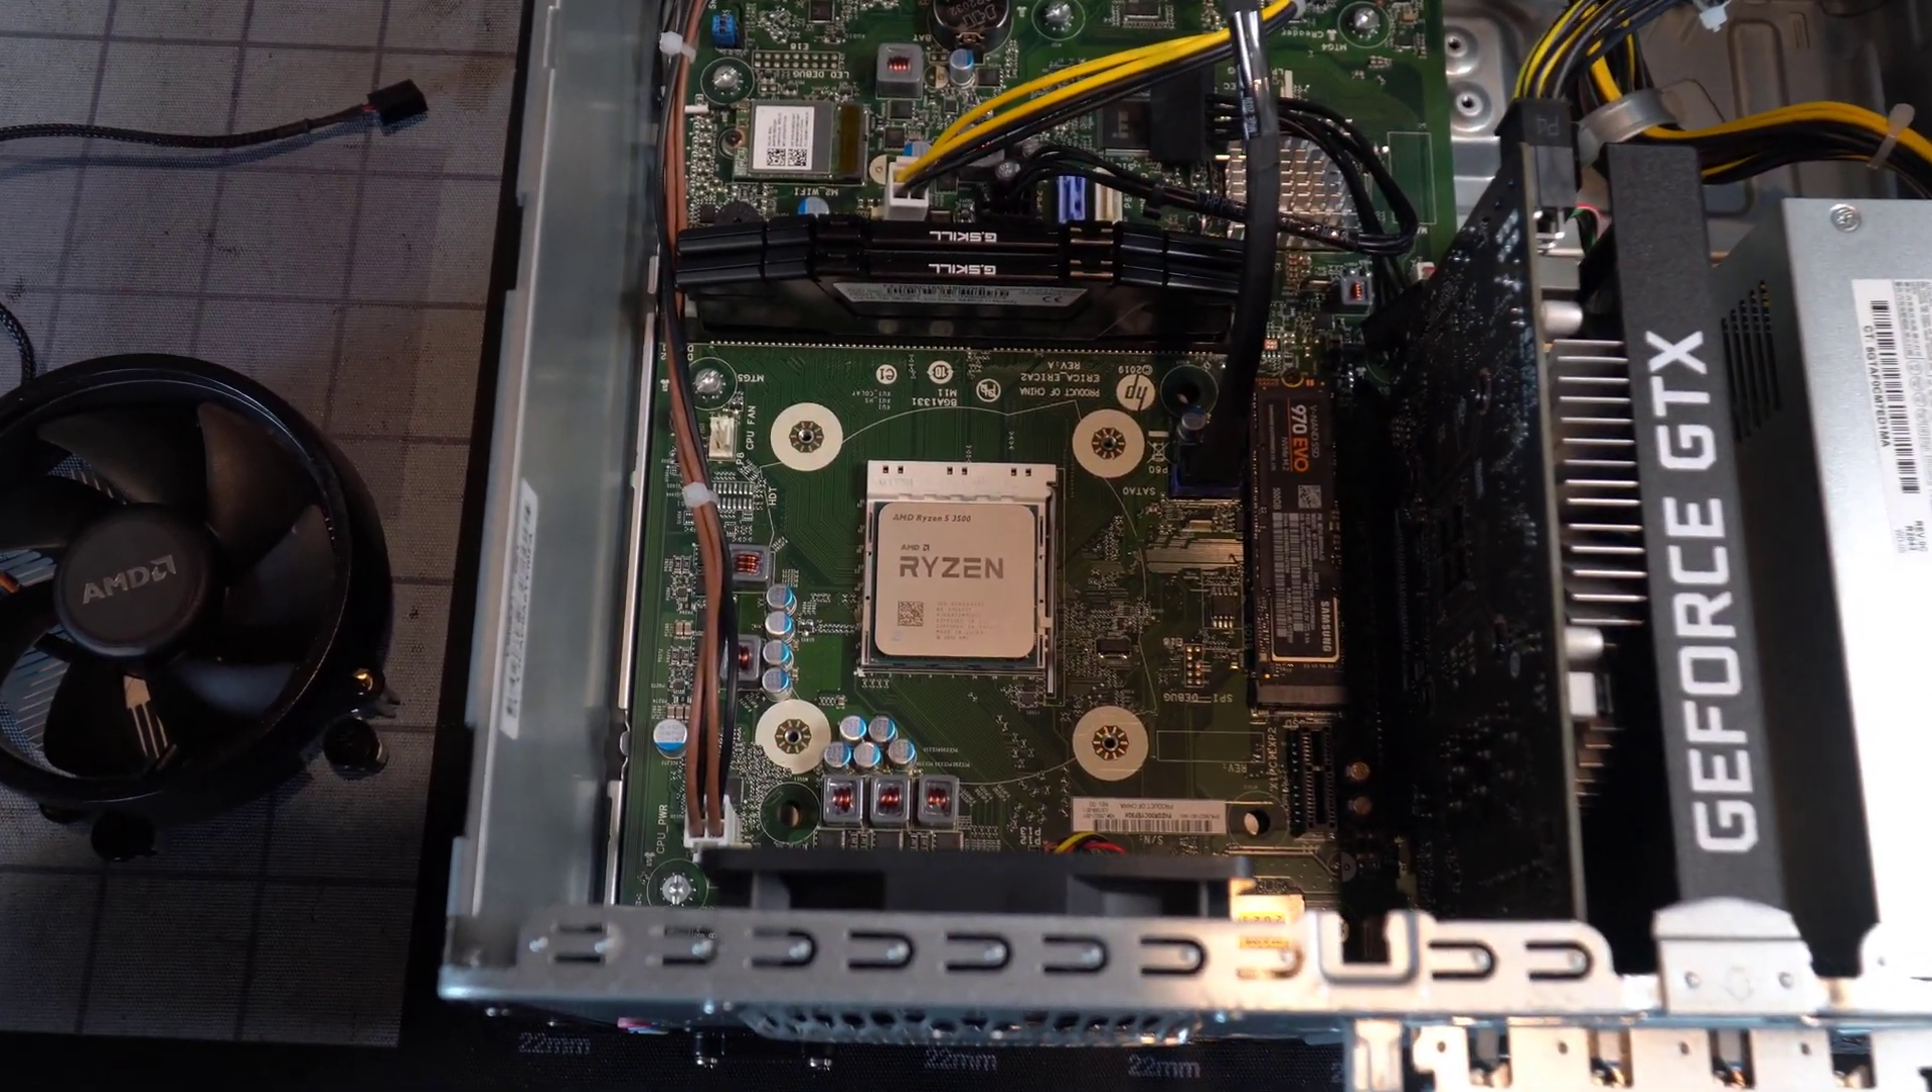And then here is the stock AMD Ryzen 5 3500 CPU after you take off the CPU cooler.